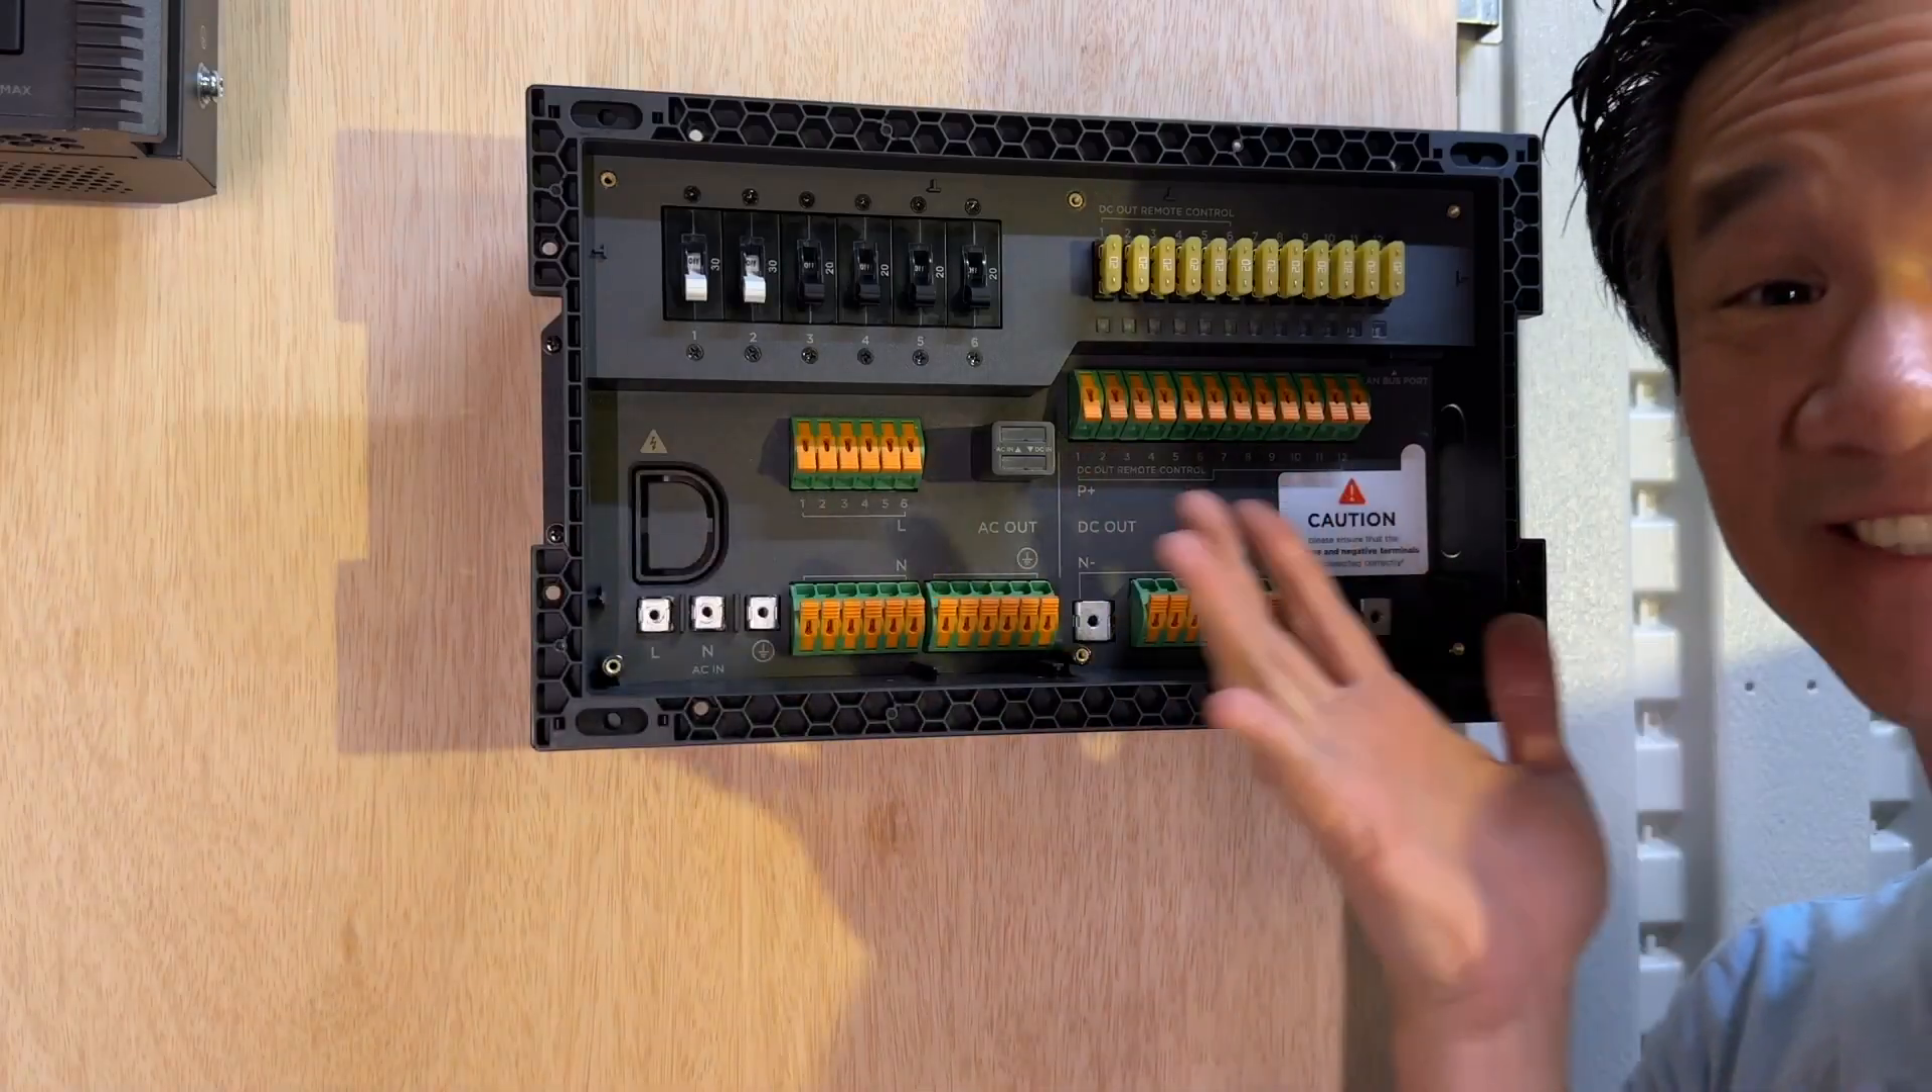Our AC-DC distribution panel is mounted.